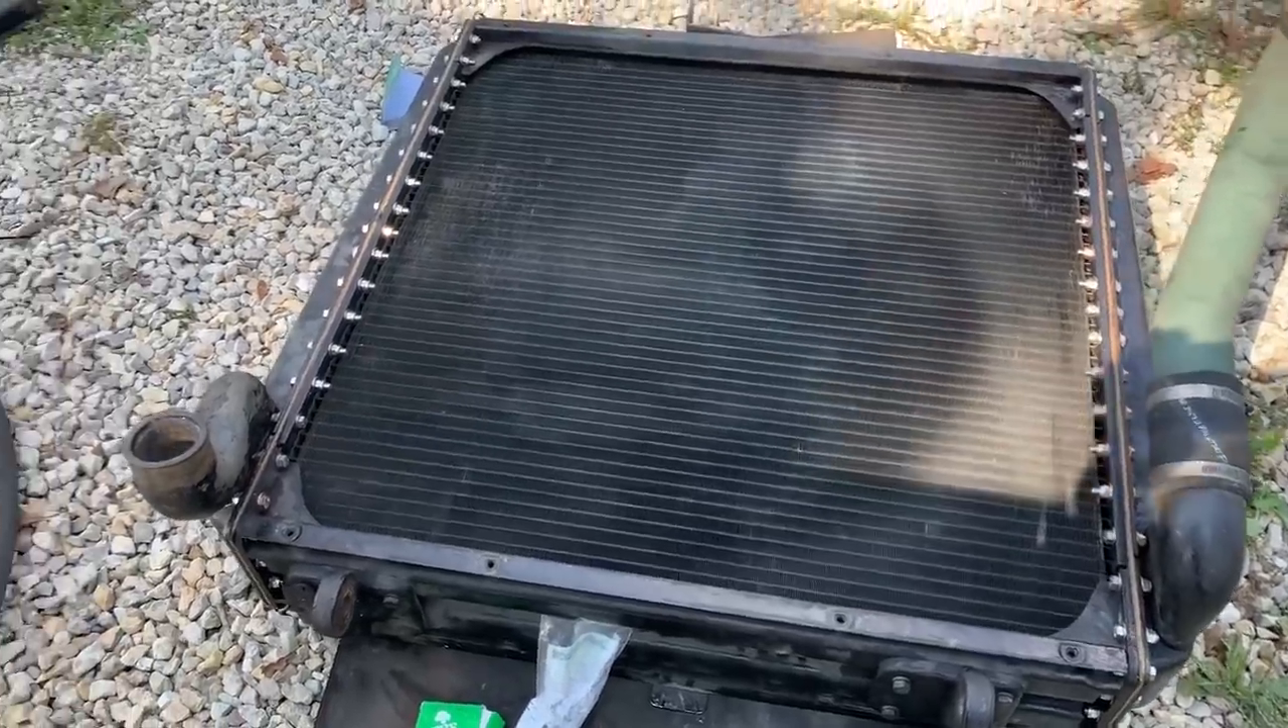The radiator is all put back together. Just got to put the fan shroud back on it.